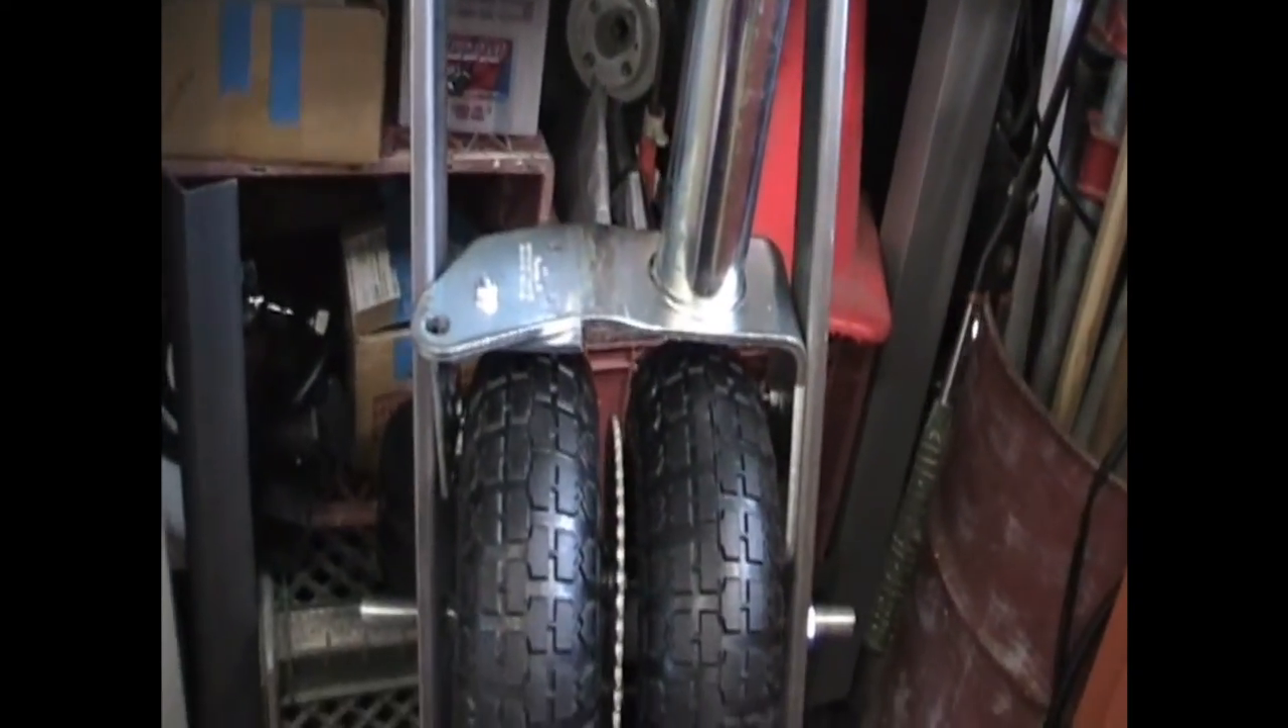I've got the two wheels mounted. There's my jack caster that I bought from E-Trailer.